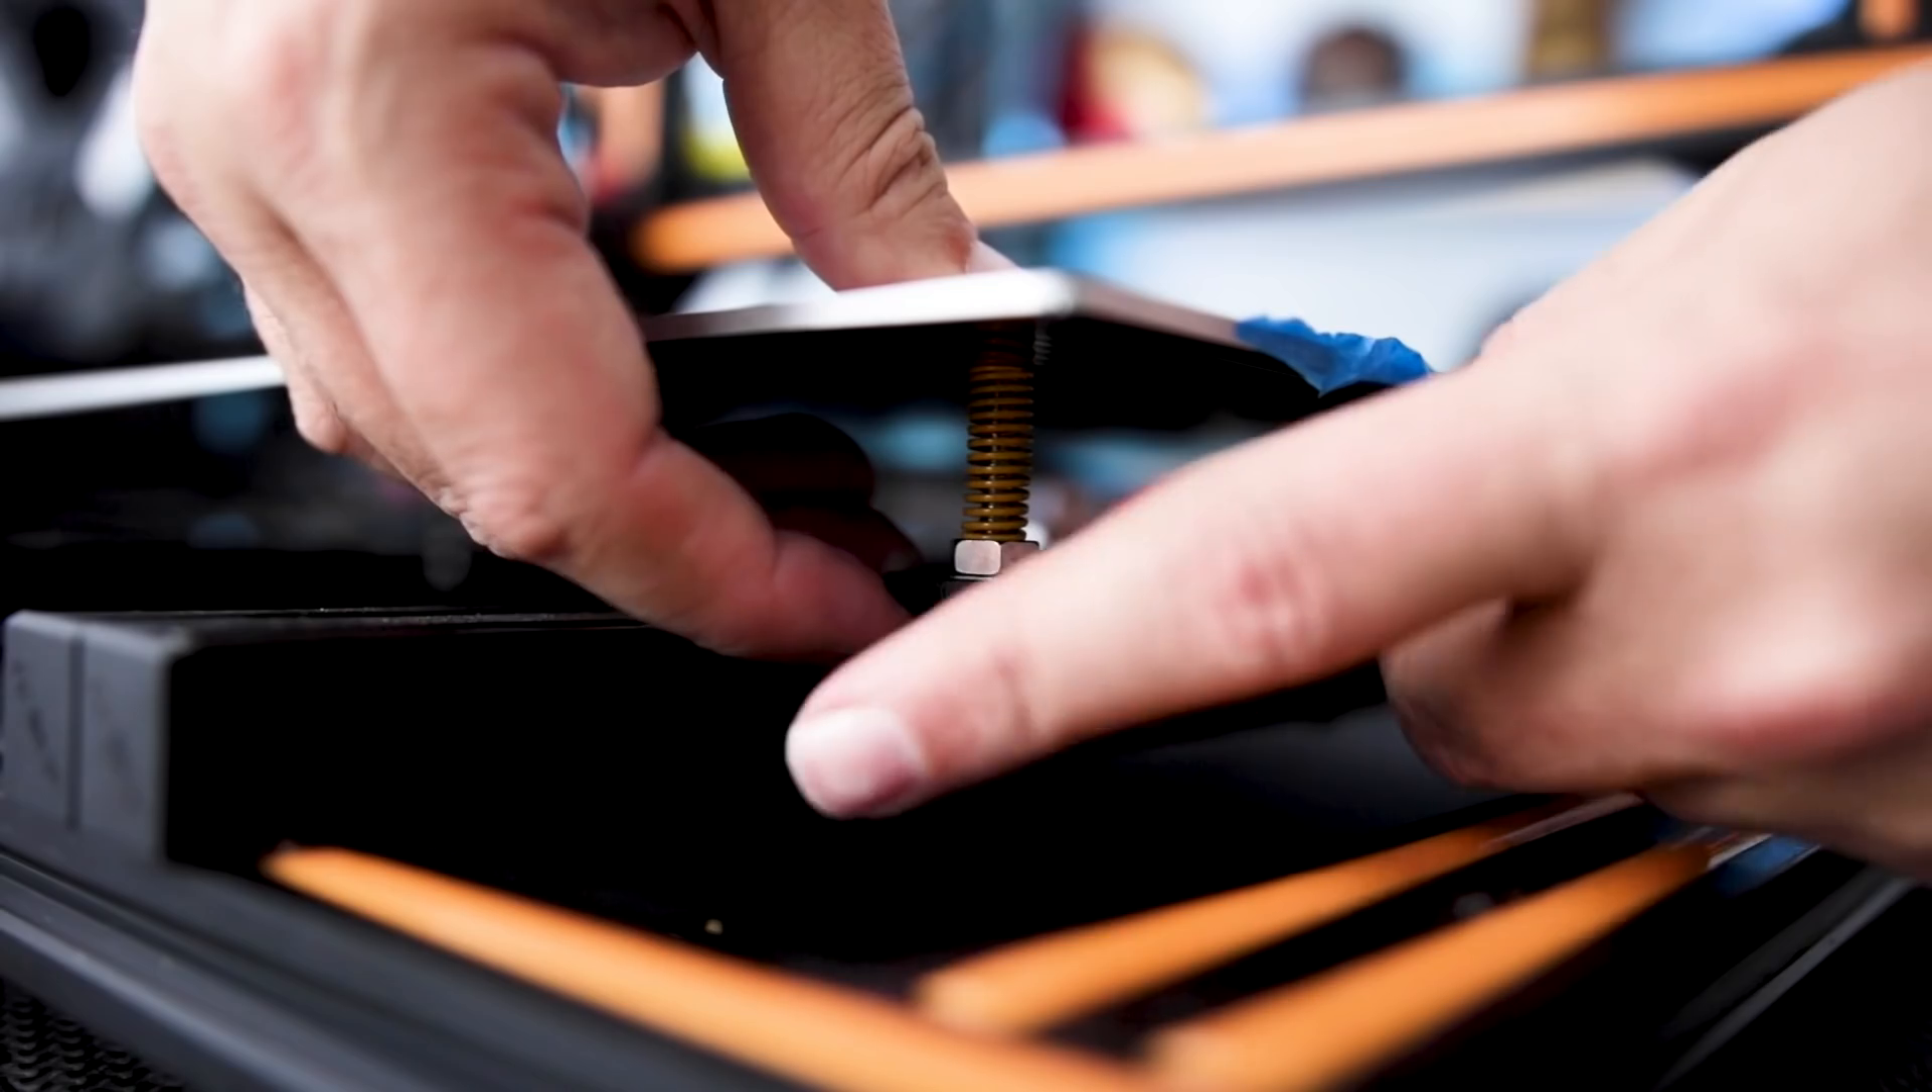Alright you know just lift this up with the spring with it slide that bolt in right back through the hole now the spring sits on top of the actual bolt.